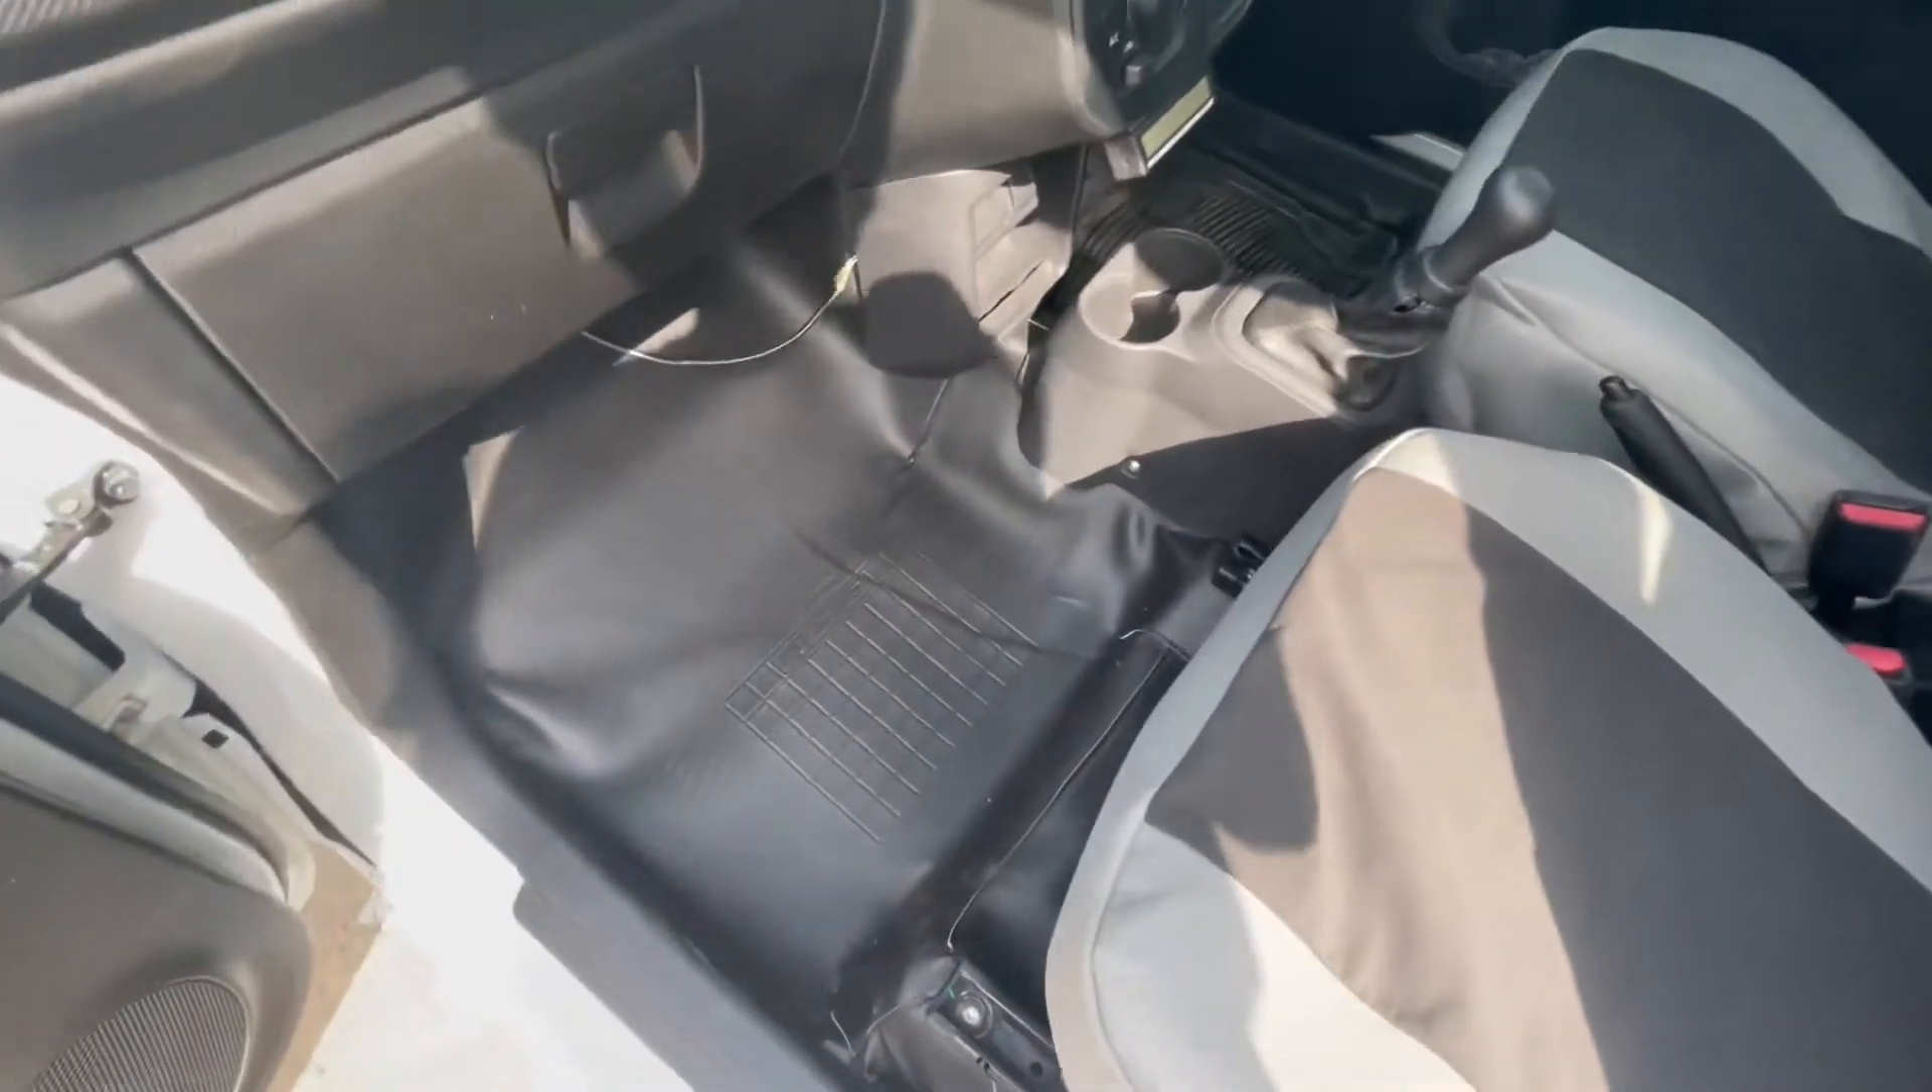यह फ्लोर मैटिंग लग गई है गाड़ी में हमारी।